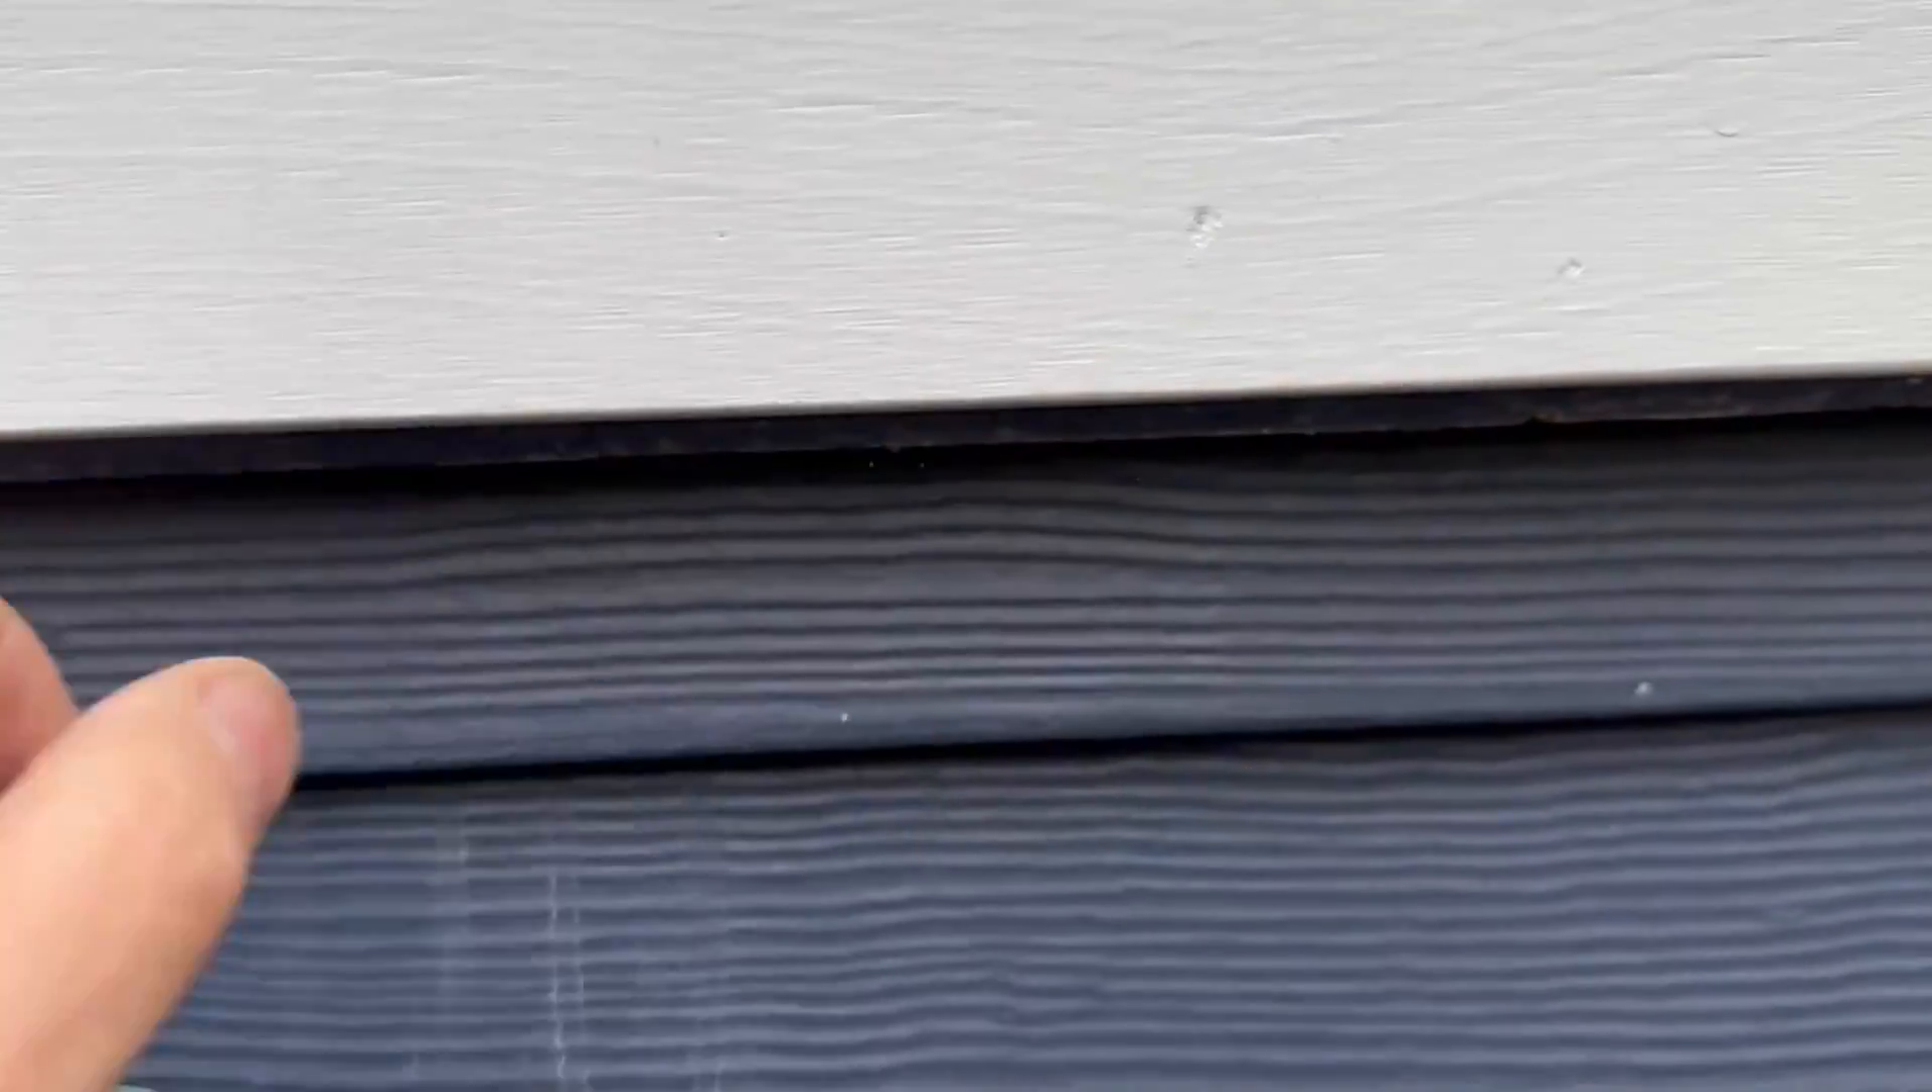Underneath here, you can see there's a huge gap.